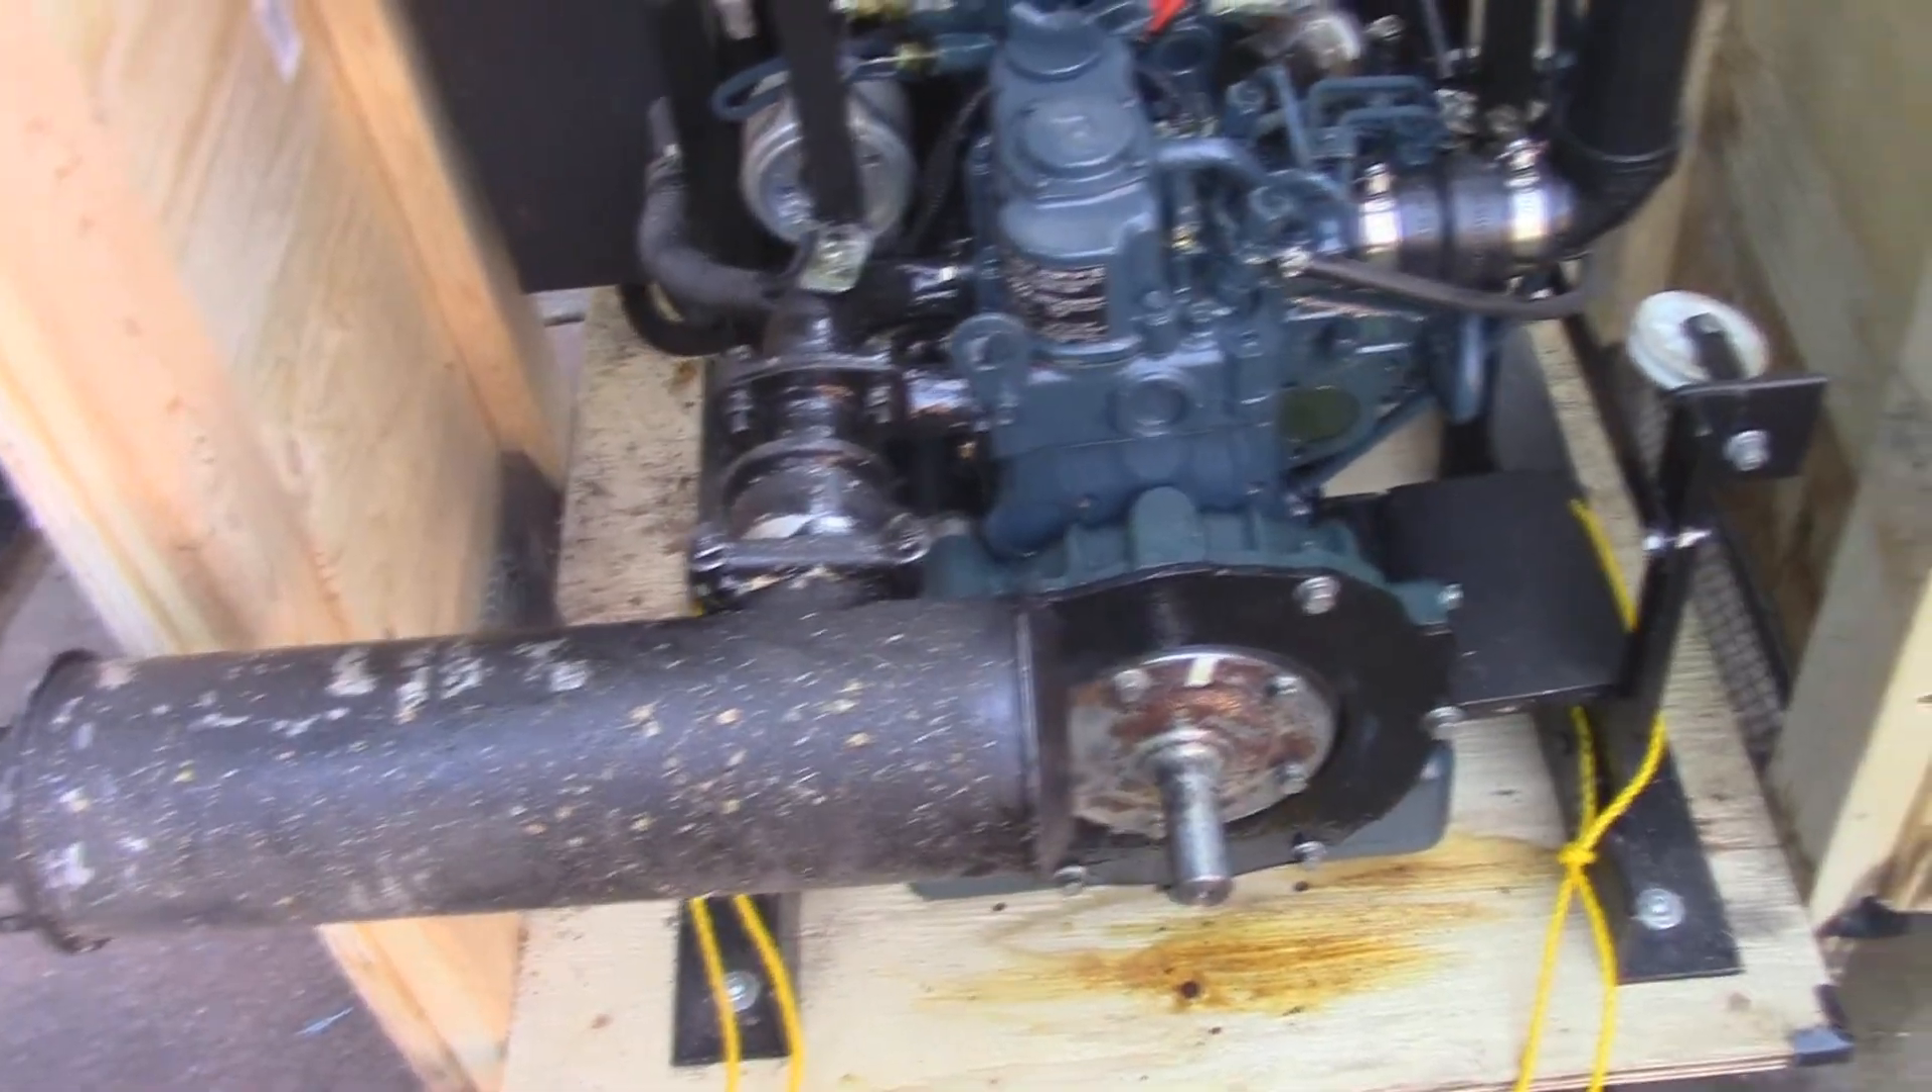So I got everything all hooked up, the mufflers on there.